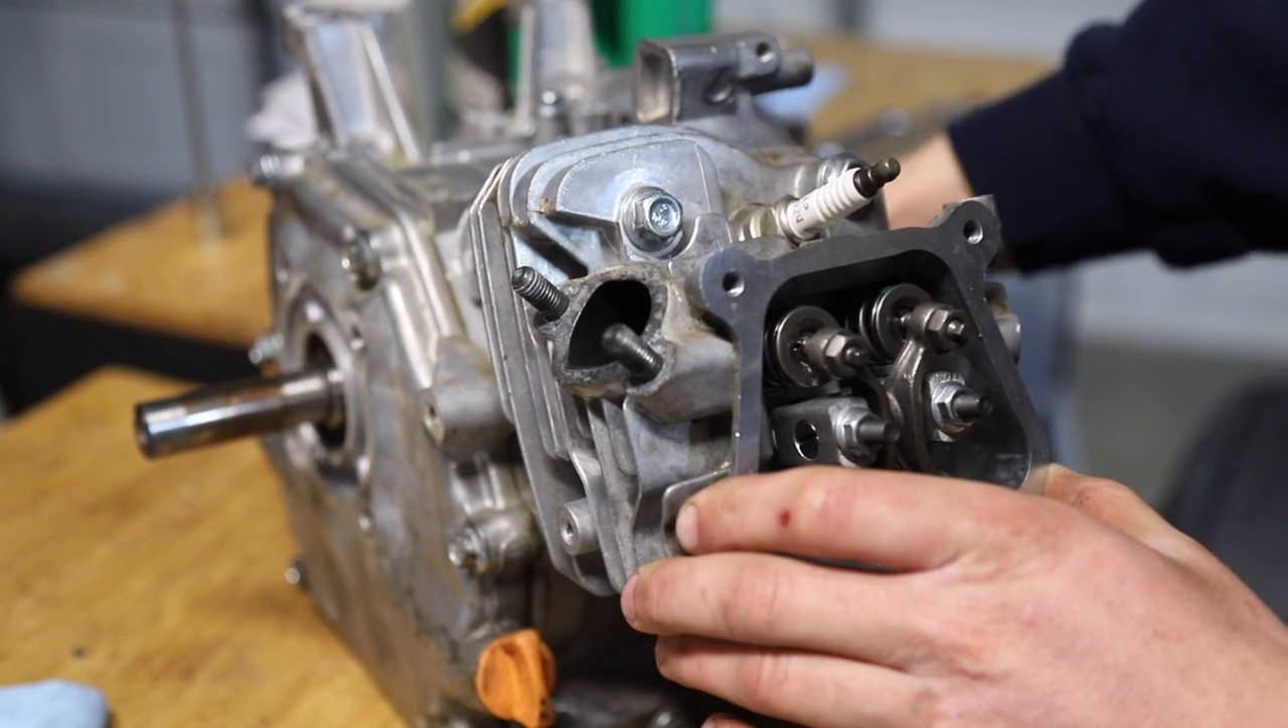You got the spark plug in.